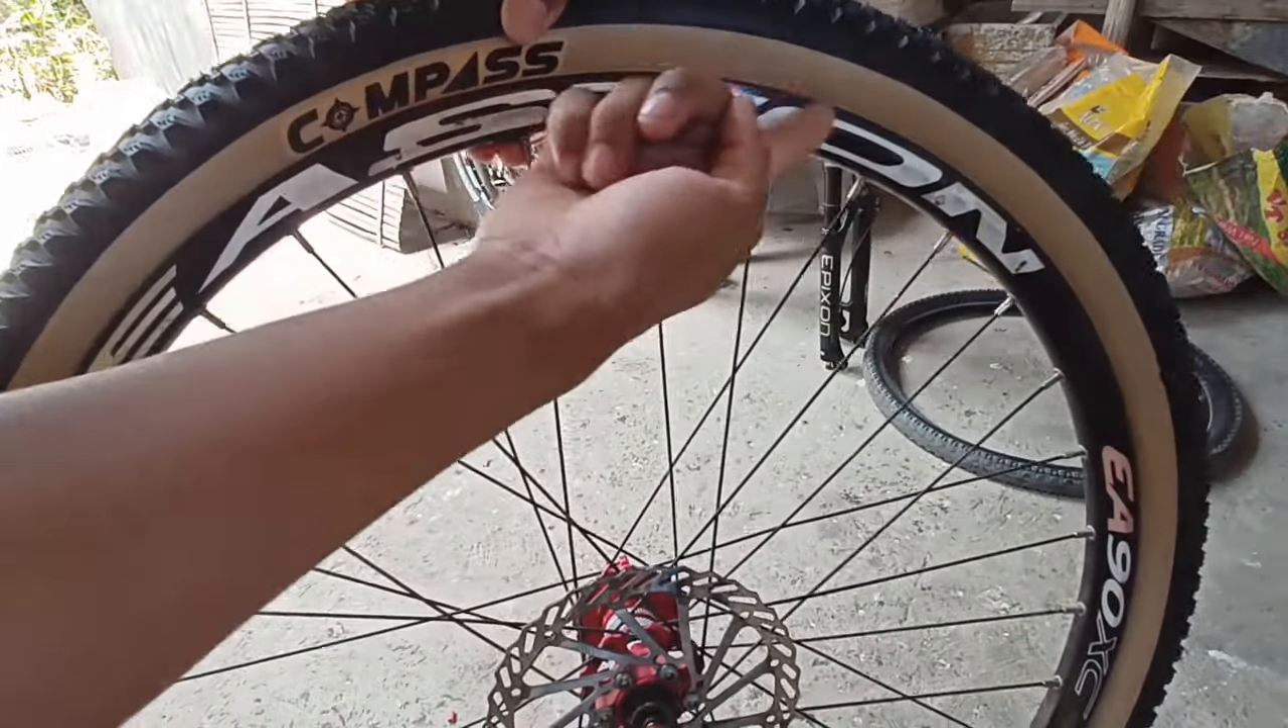Ito na yung compass na ikabit ko na sa rim. Hahanginan ko na lang.